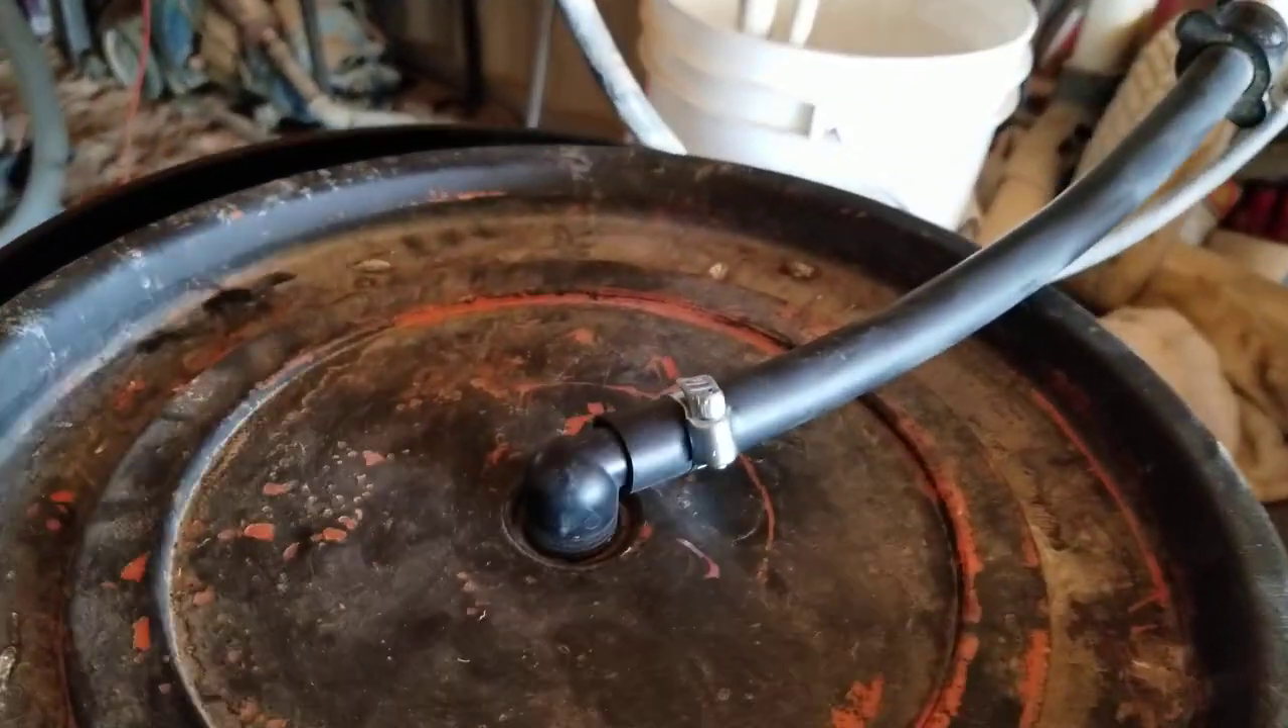So what I did was I put a half-inch pipe thread elbow fitting. Screwed it through the cover right here.